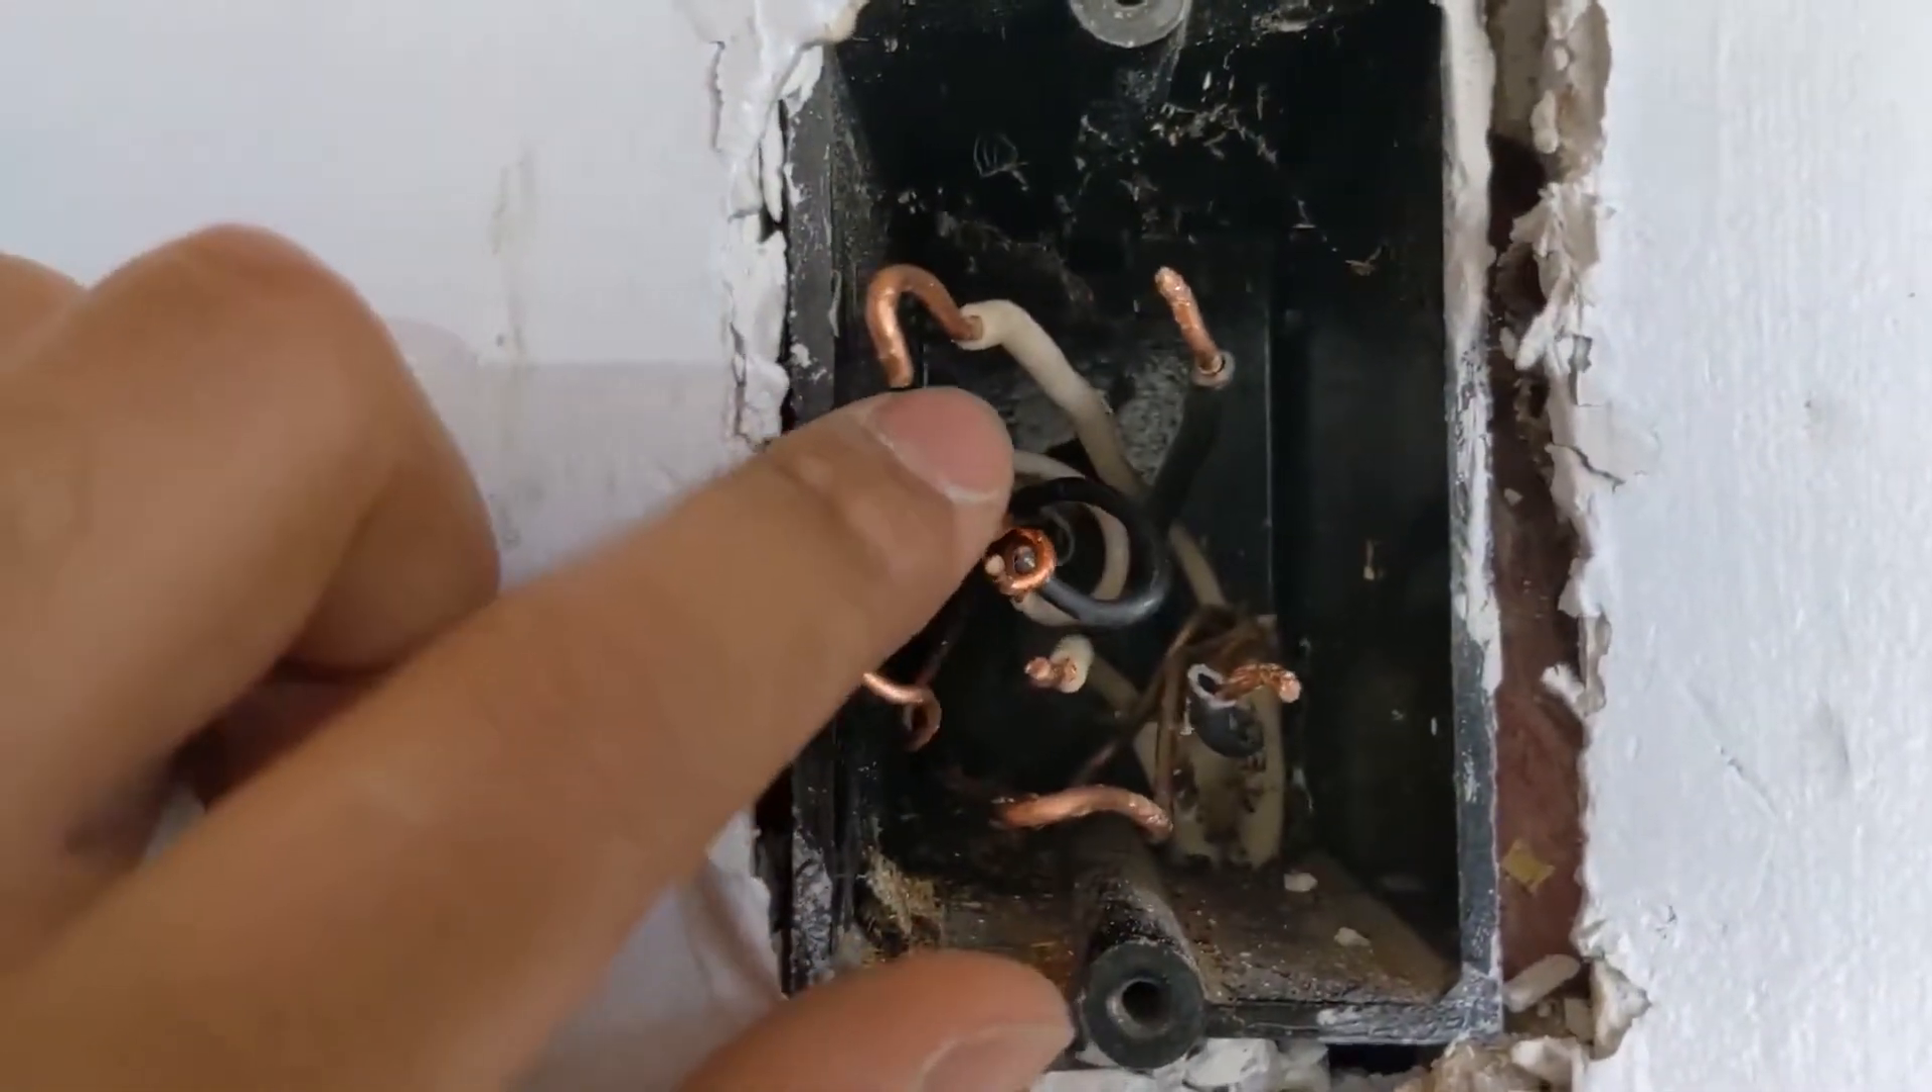All right, so I've removed the outlet and also separated the wires.